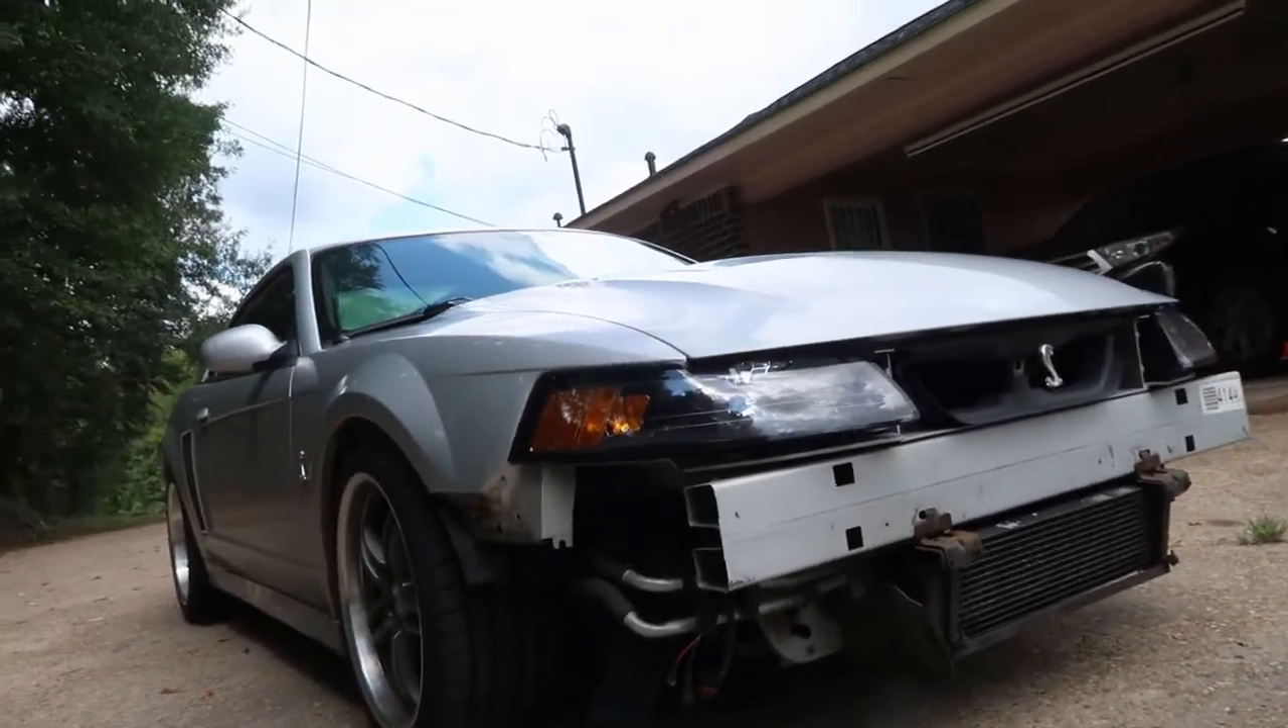You're probably wondering why I have my bumper off right now.